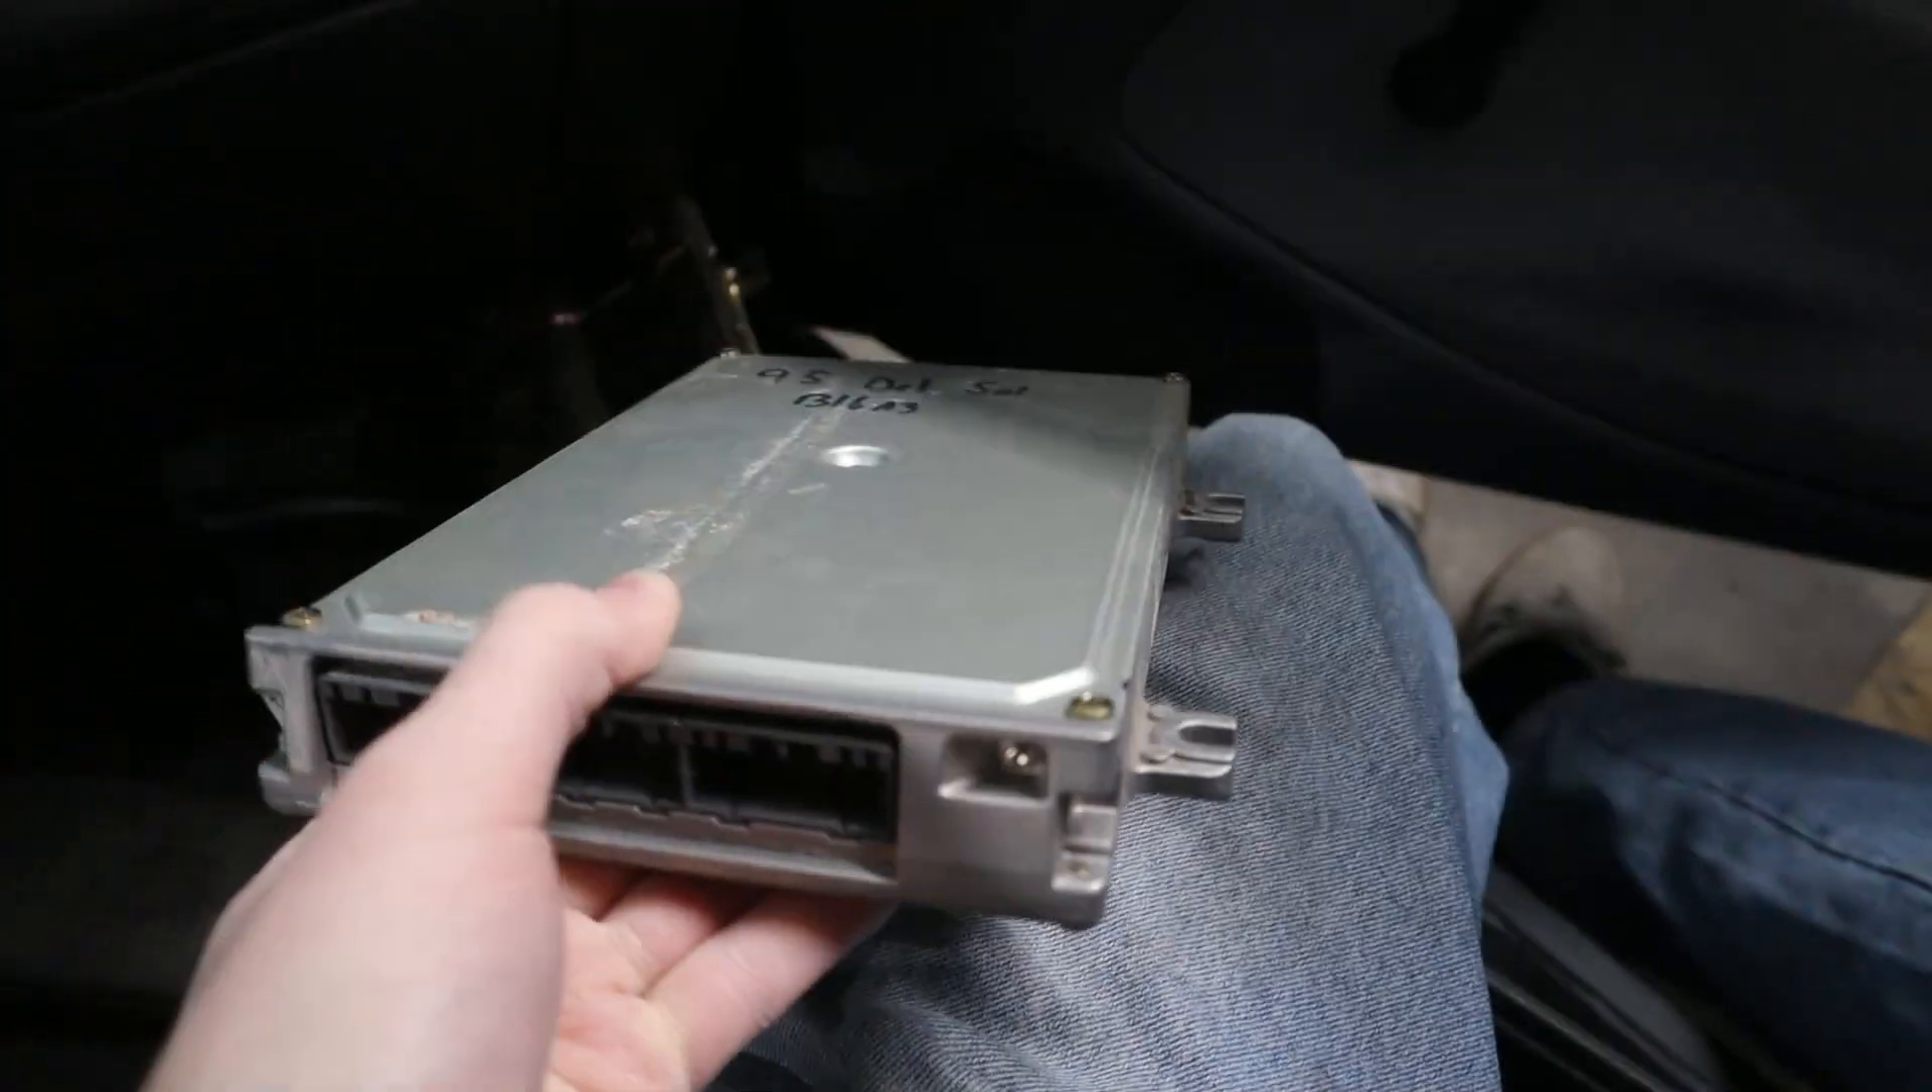Okay the stock p30 ecu is out that thing's out.